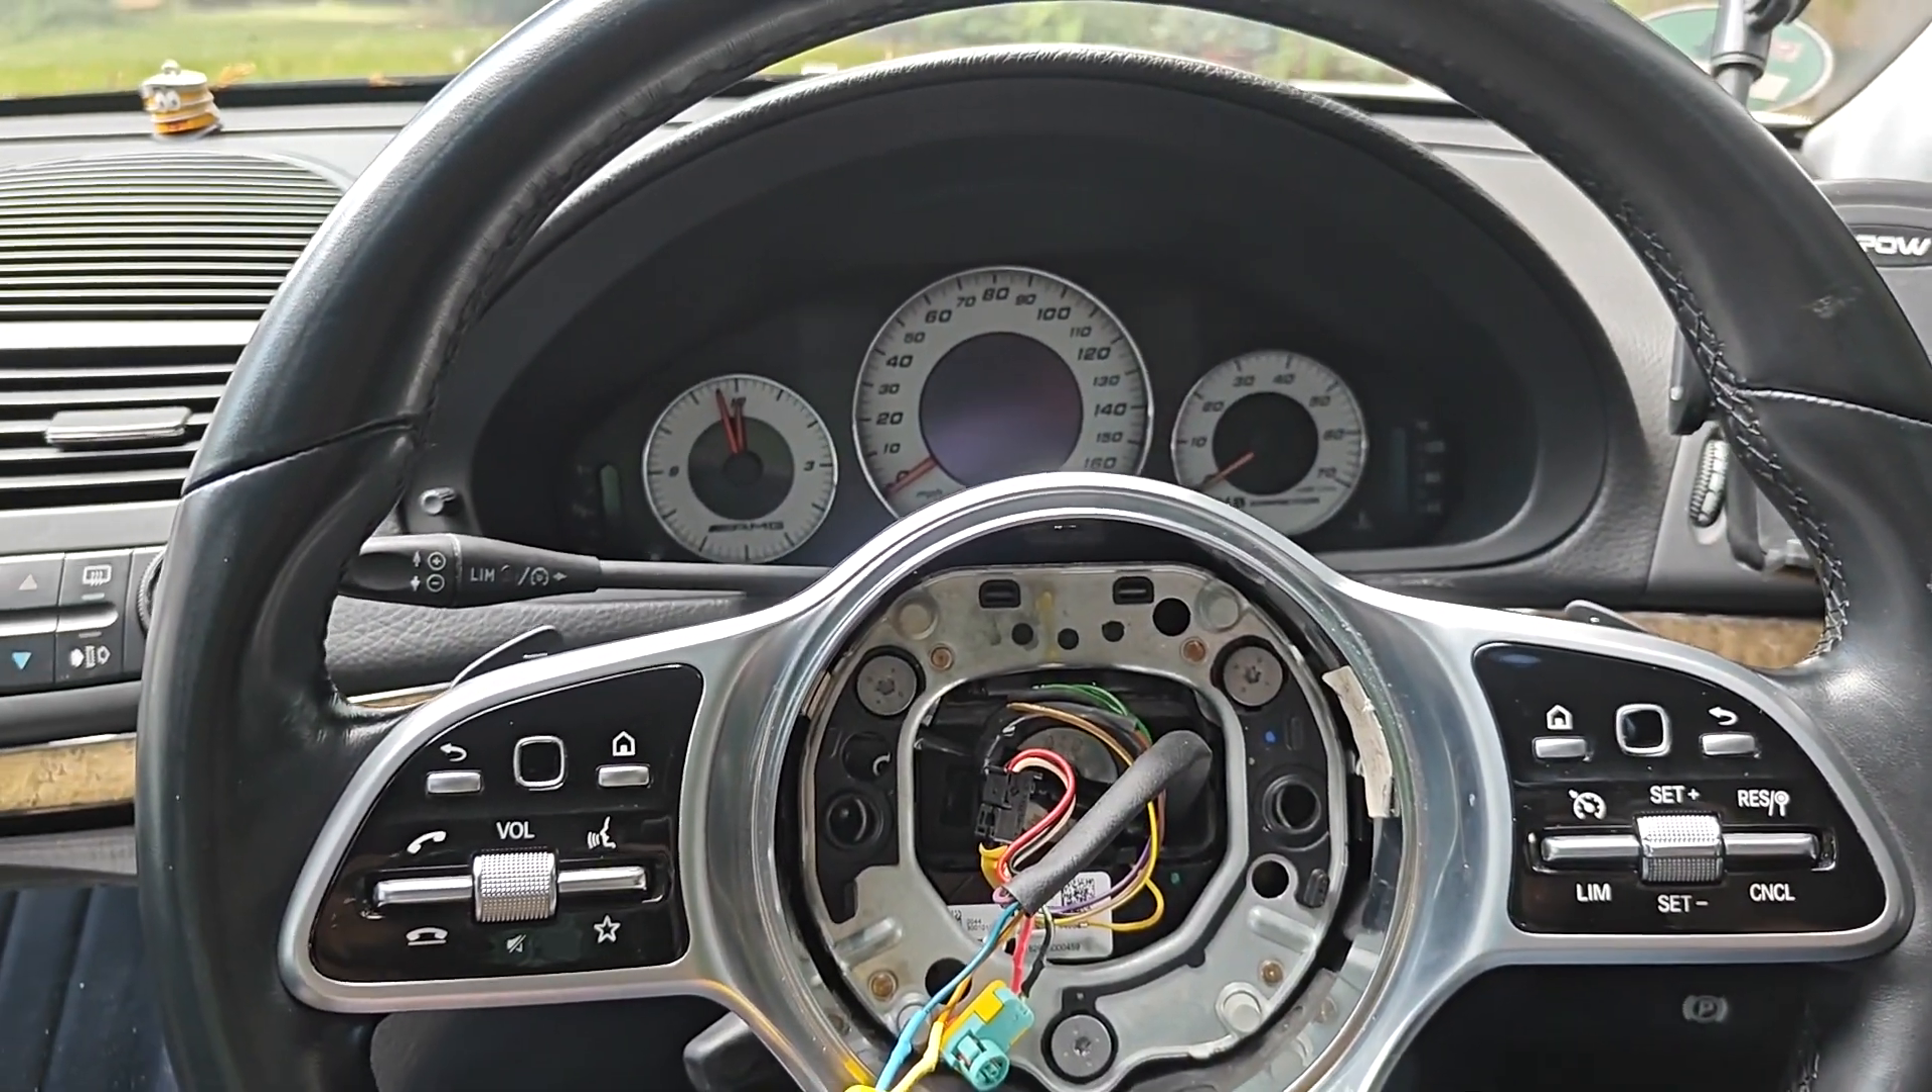Now, we just have to put the airbag on, and we're pretty much done.